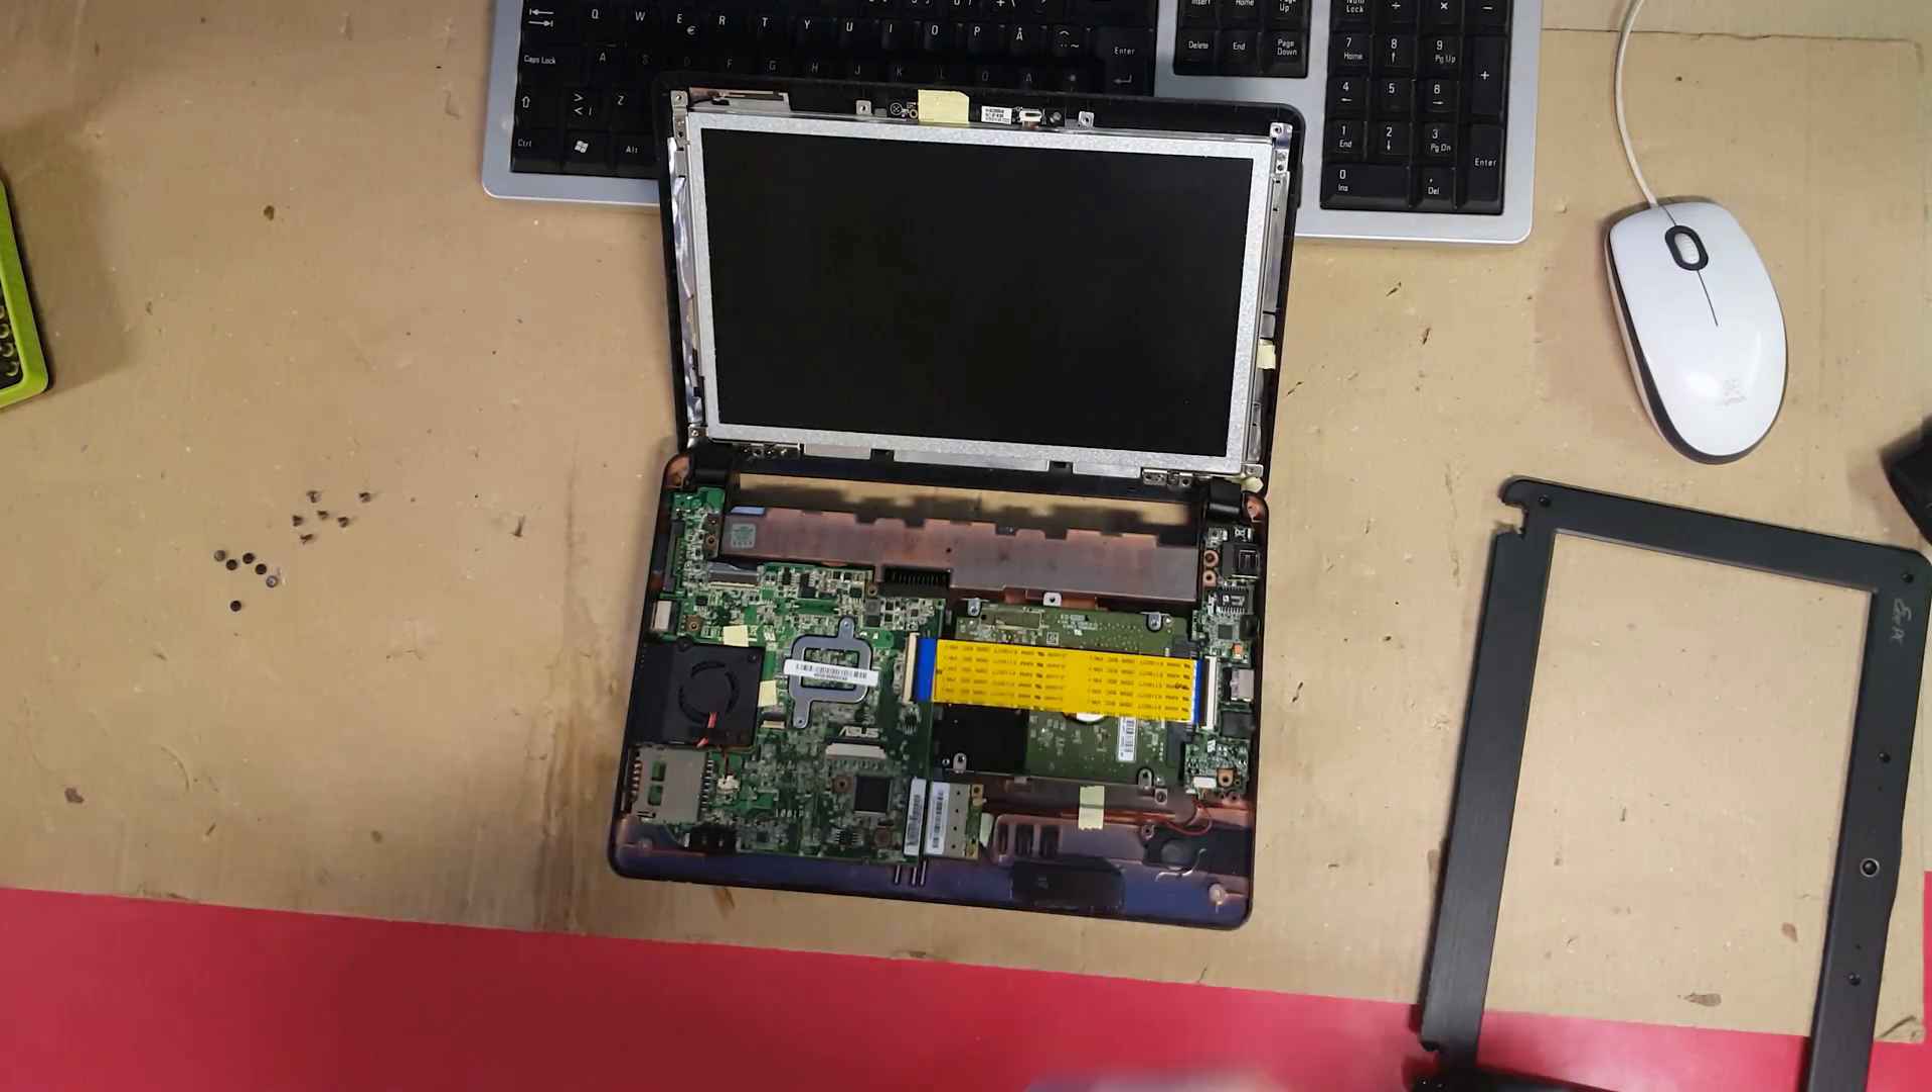So we got the frame off, but actually we probably should have first removed the motherboard and the hard drive and the other stuff because it's not really supposed to come off this way.